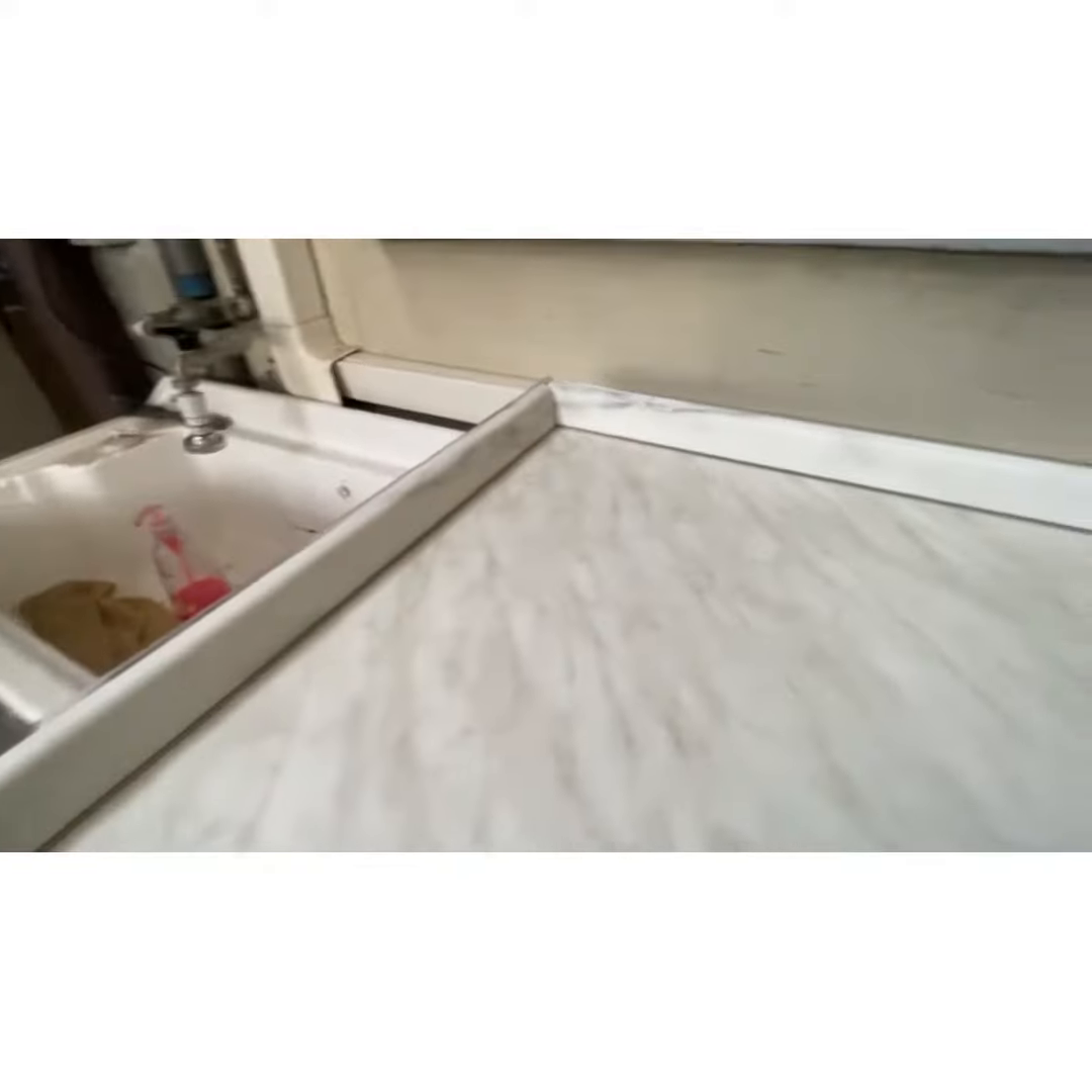Come vedete in alto abbiamo messo il profilo per non far cadere l'acqua.